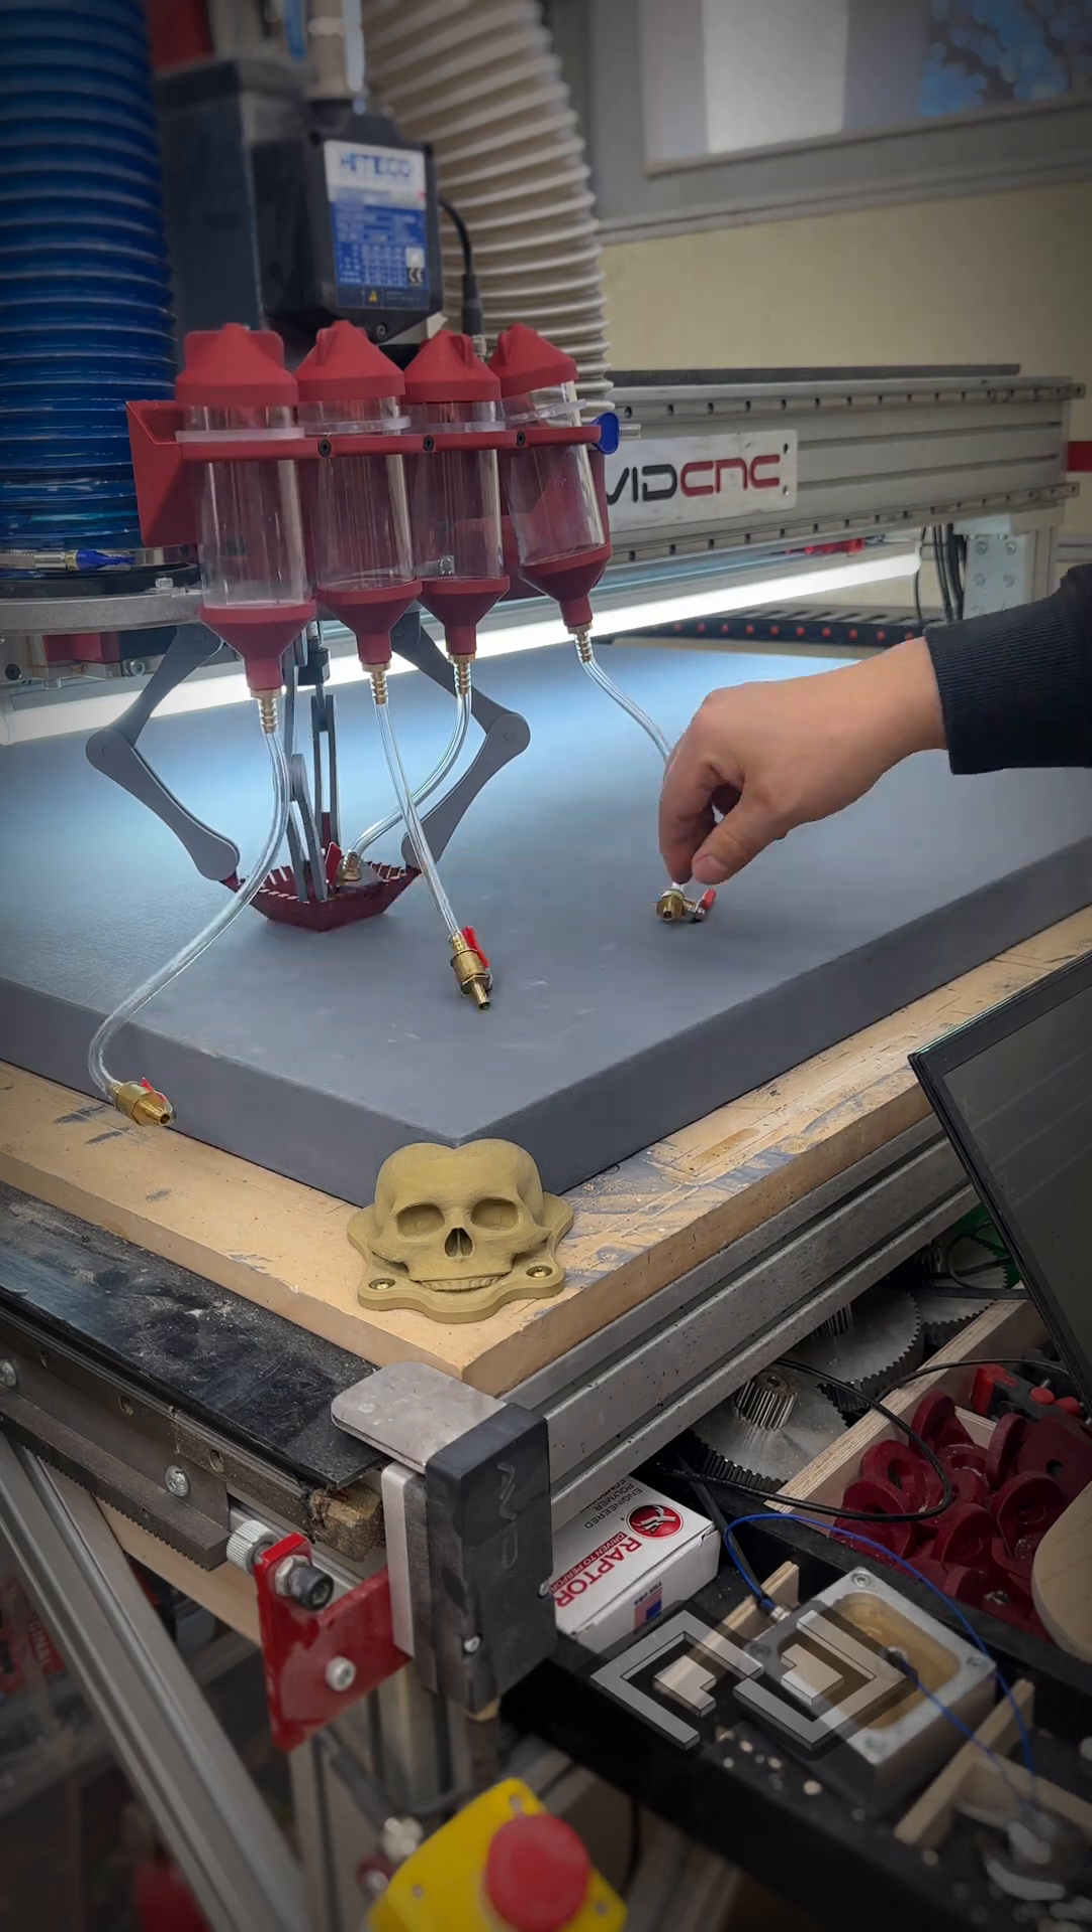And obviously all of these valves need to be hooked up. They're just kind of hanging out here for now.